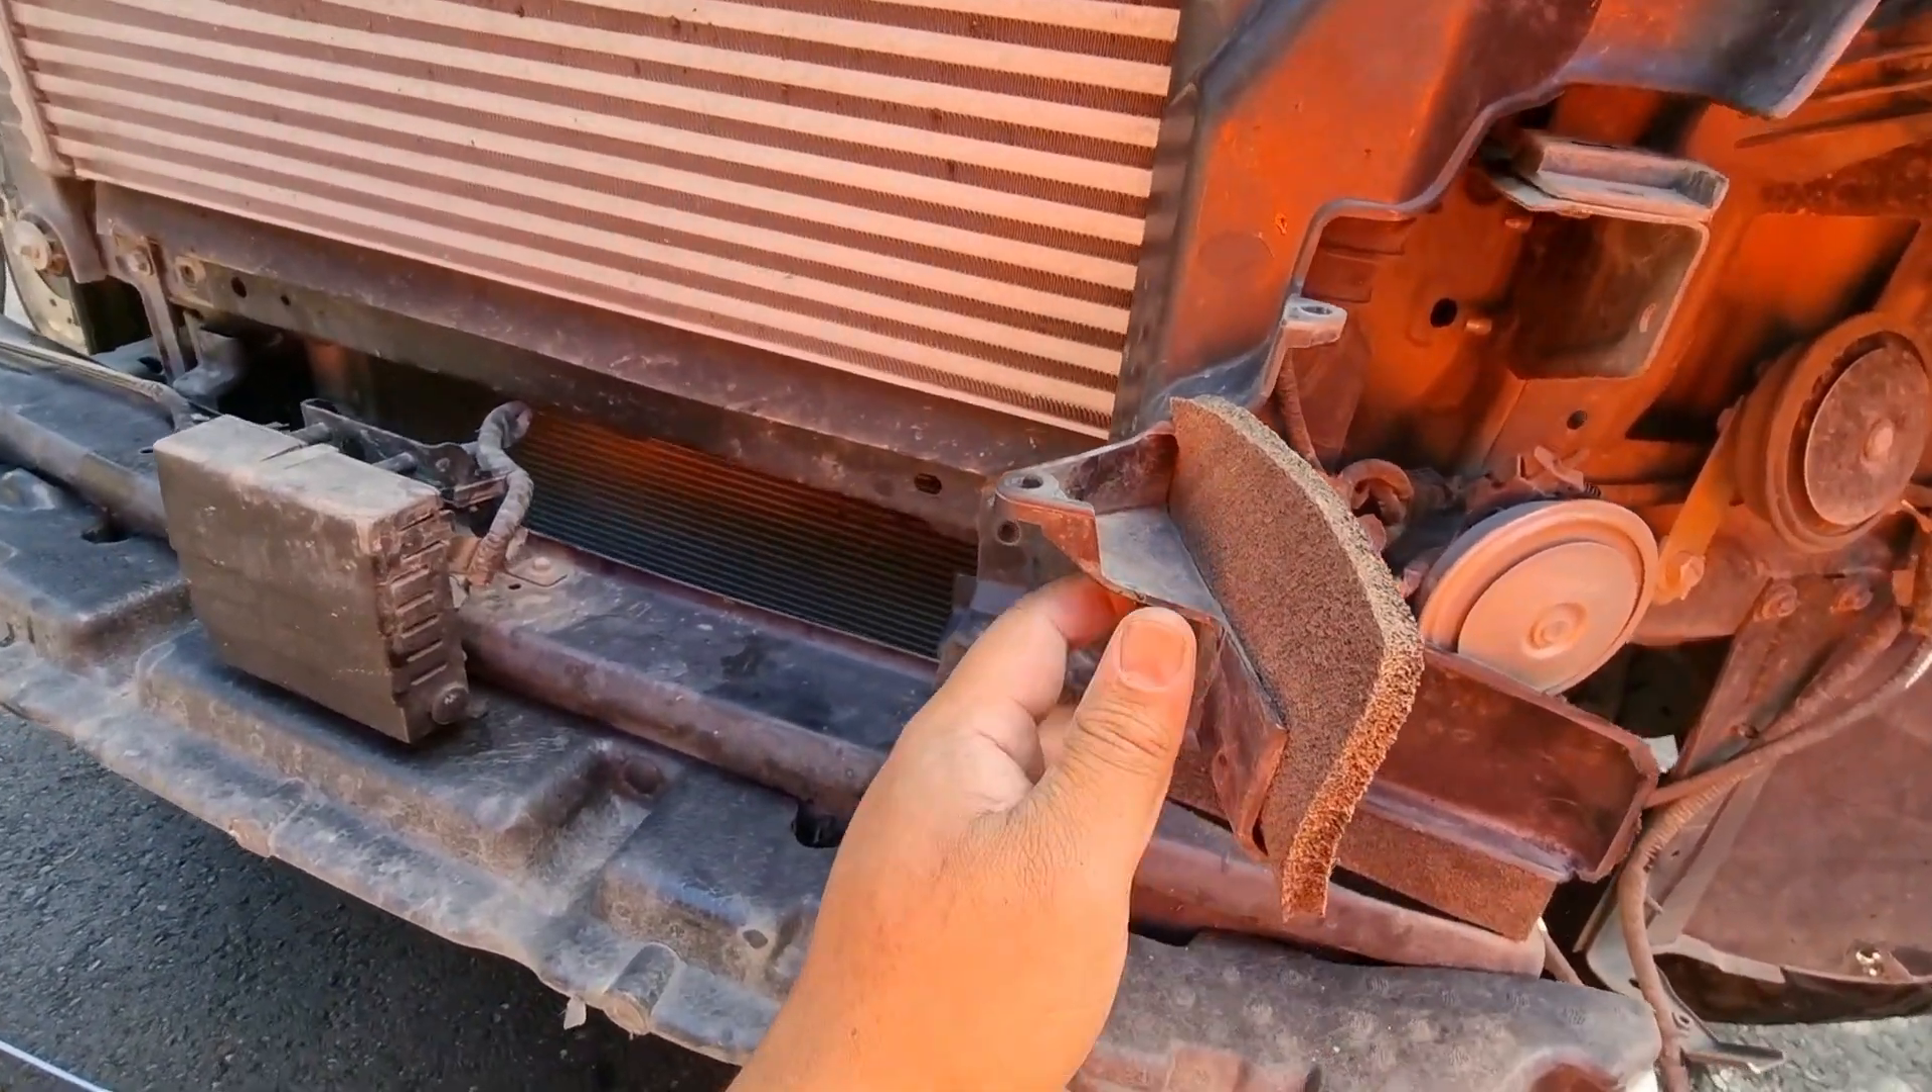That duct it's not exactly in place but it goes there.